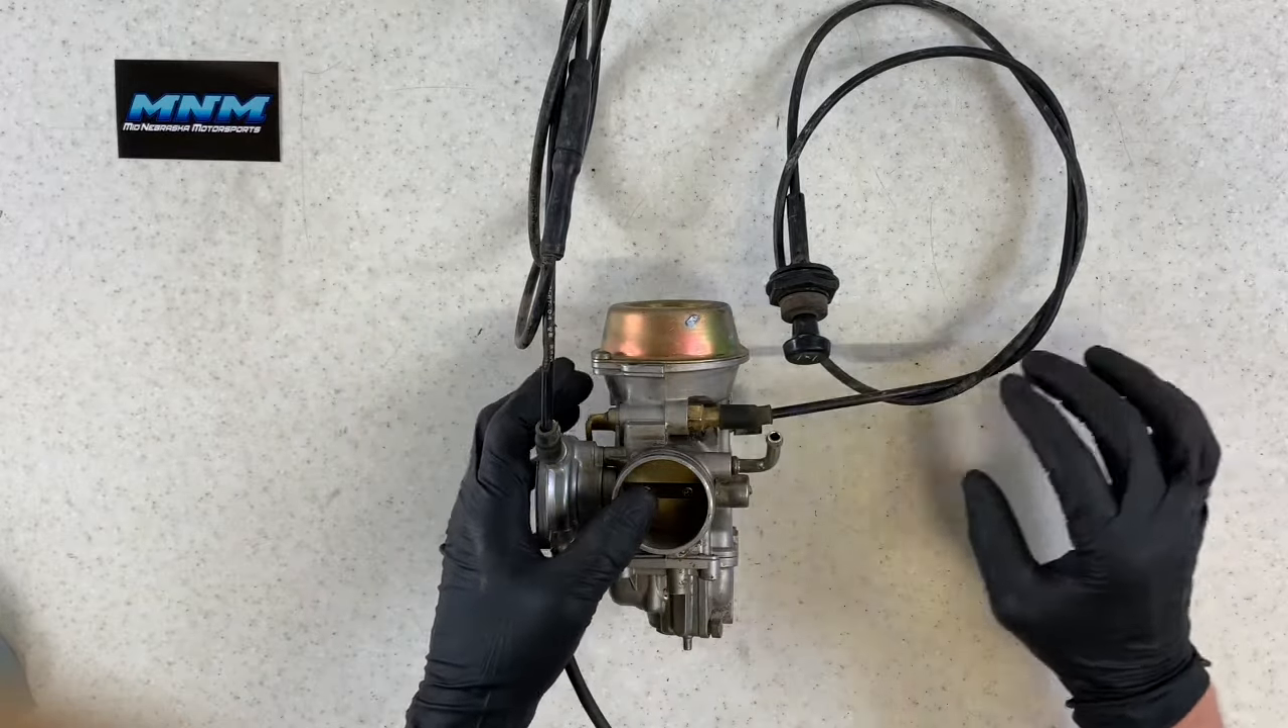We've got the cables that we pulled off with the carburetor here.